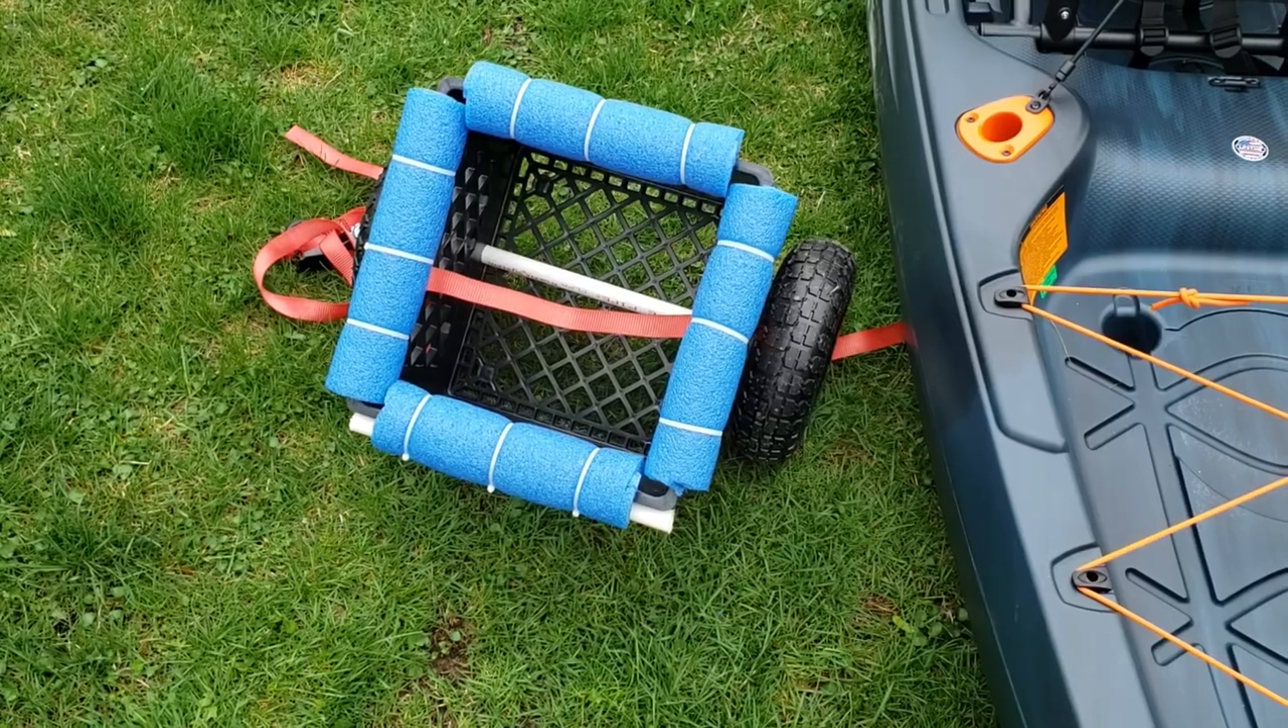I went ahead and installed the uh other uh pool noodles so now it's not going to scuff up my boat.